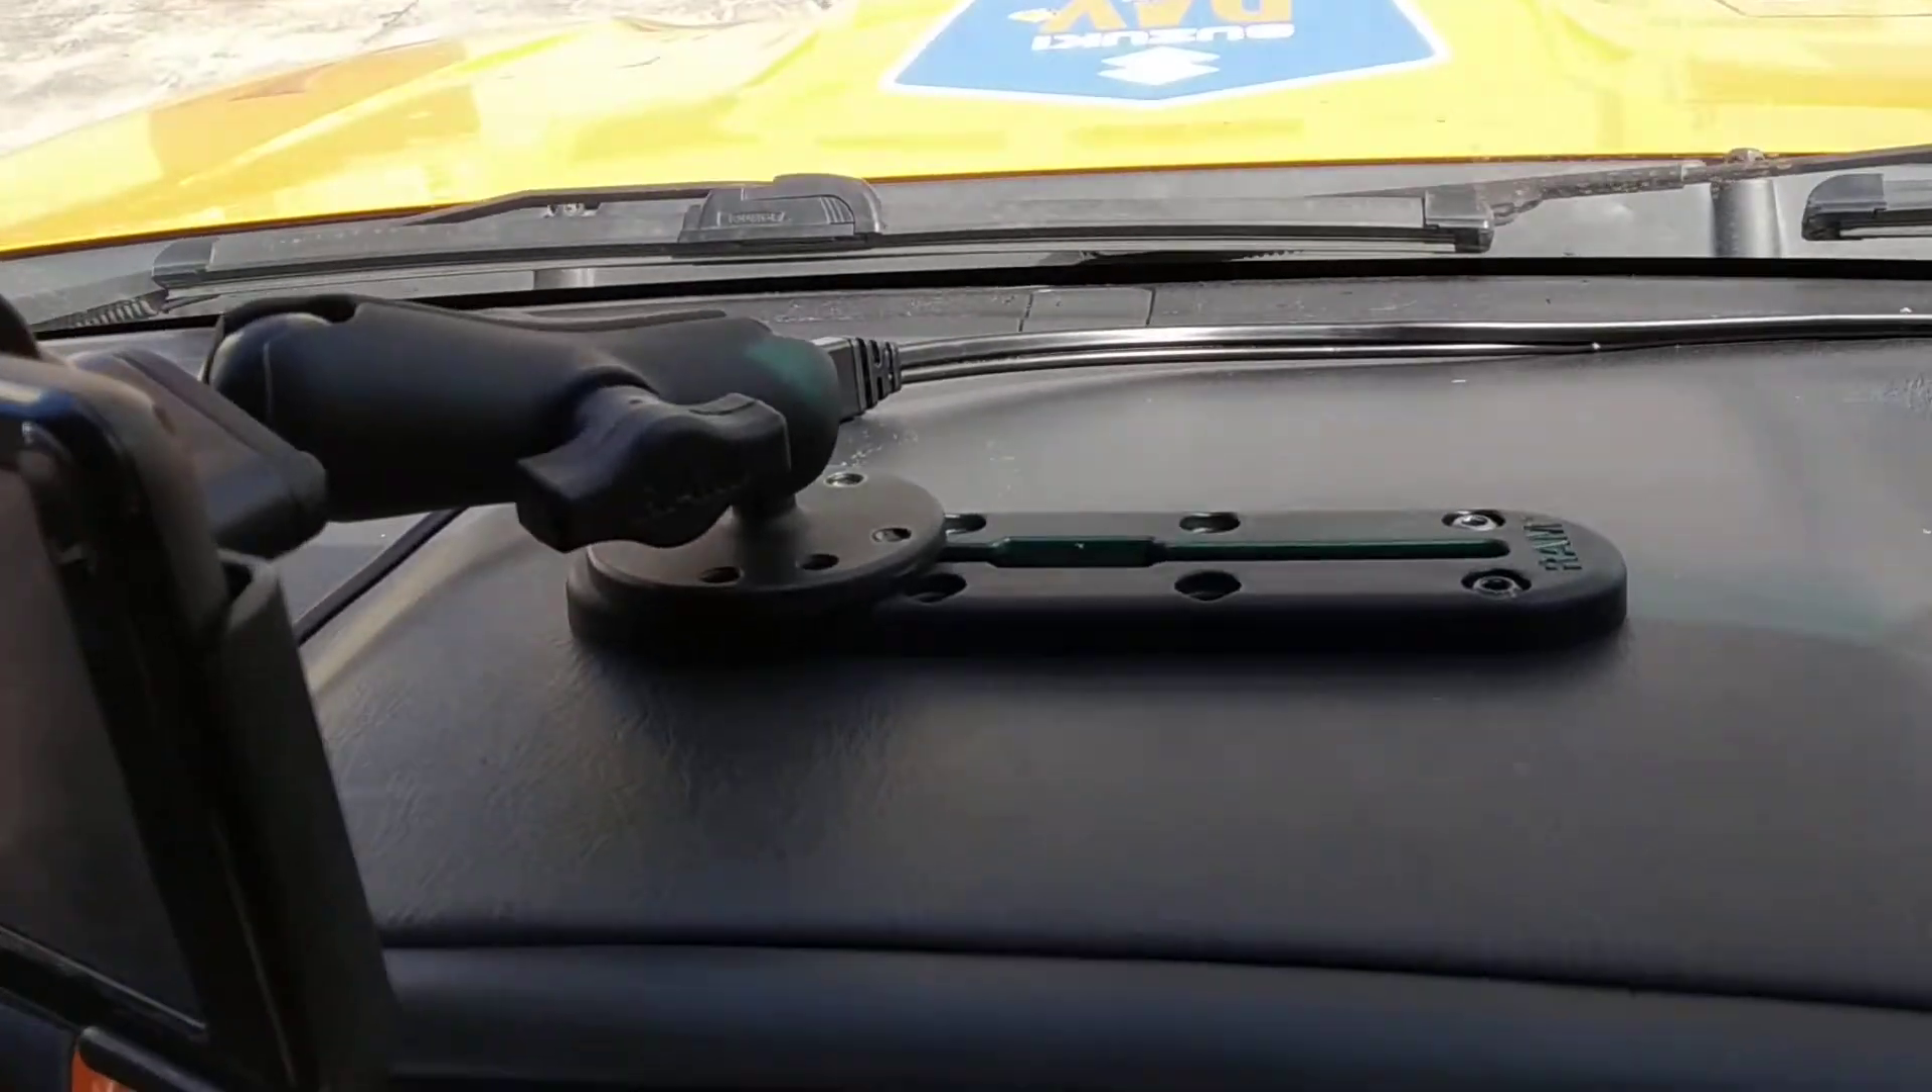Bom, videozinho aí do trilho já instalado.